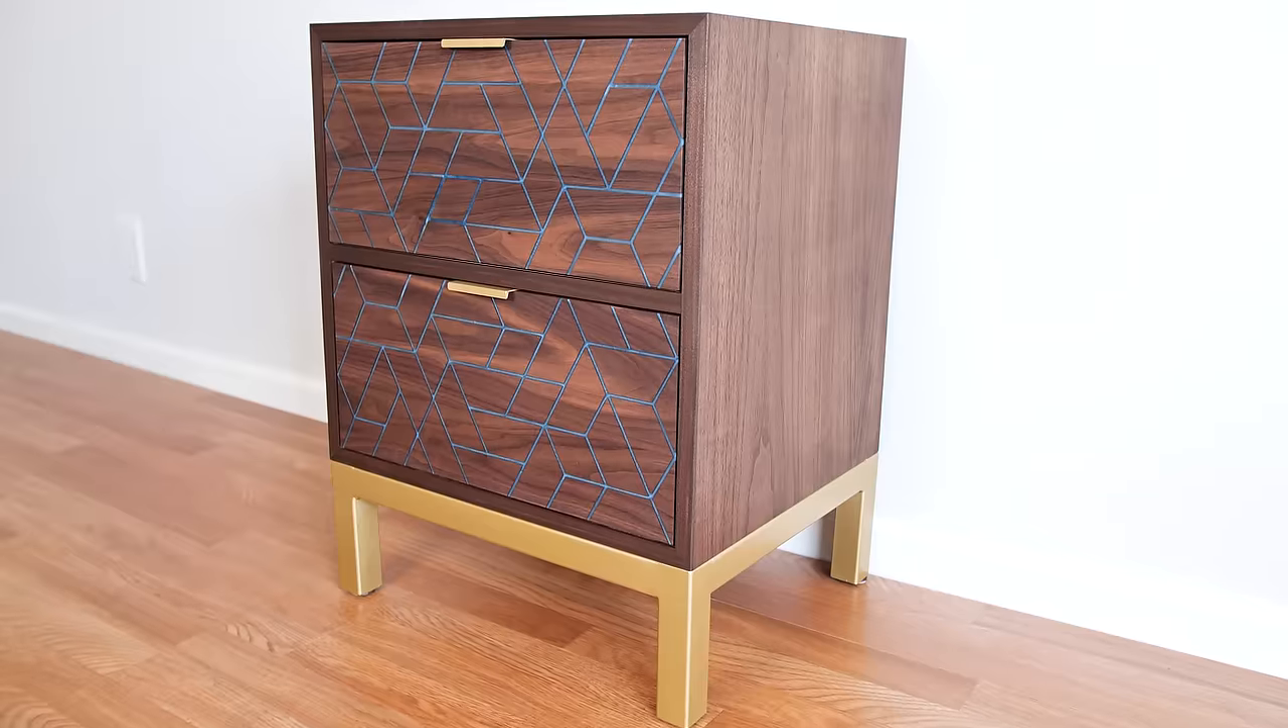I finished the rest of the cabinet installed the base and drawer pulls and this thing looks like a million bucks.